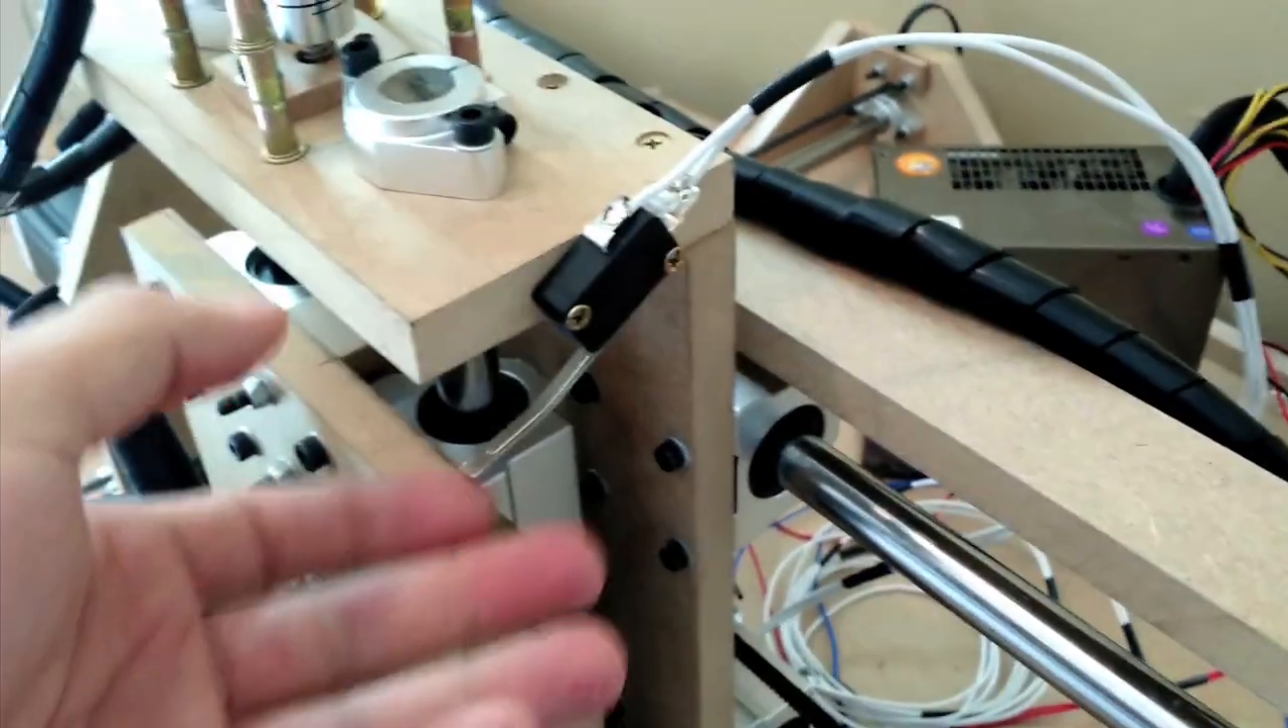O fim de curso está instalado aqui.